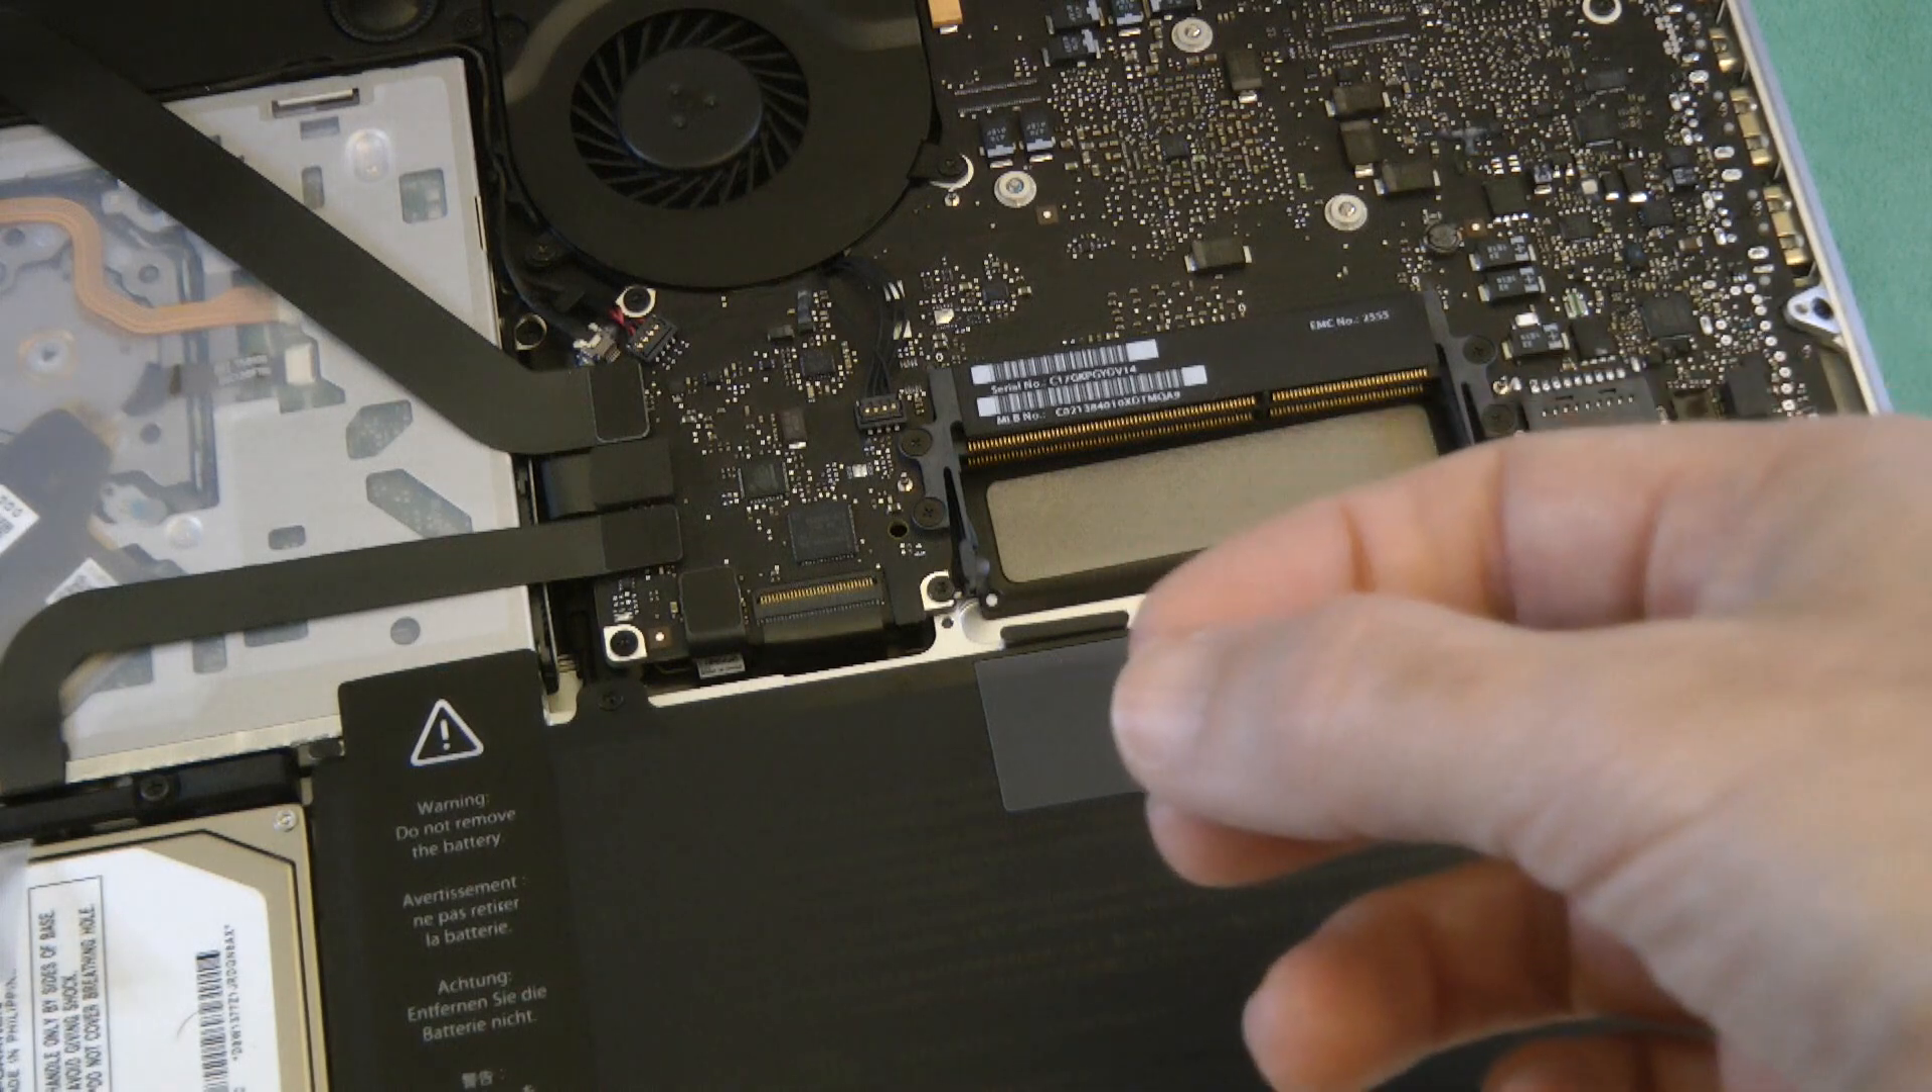So that's the old memory removed.